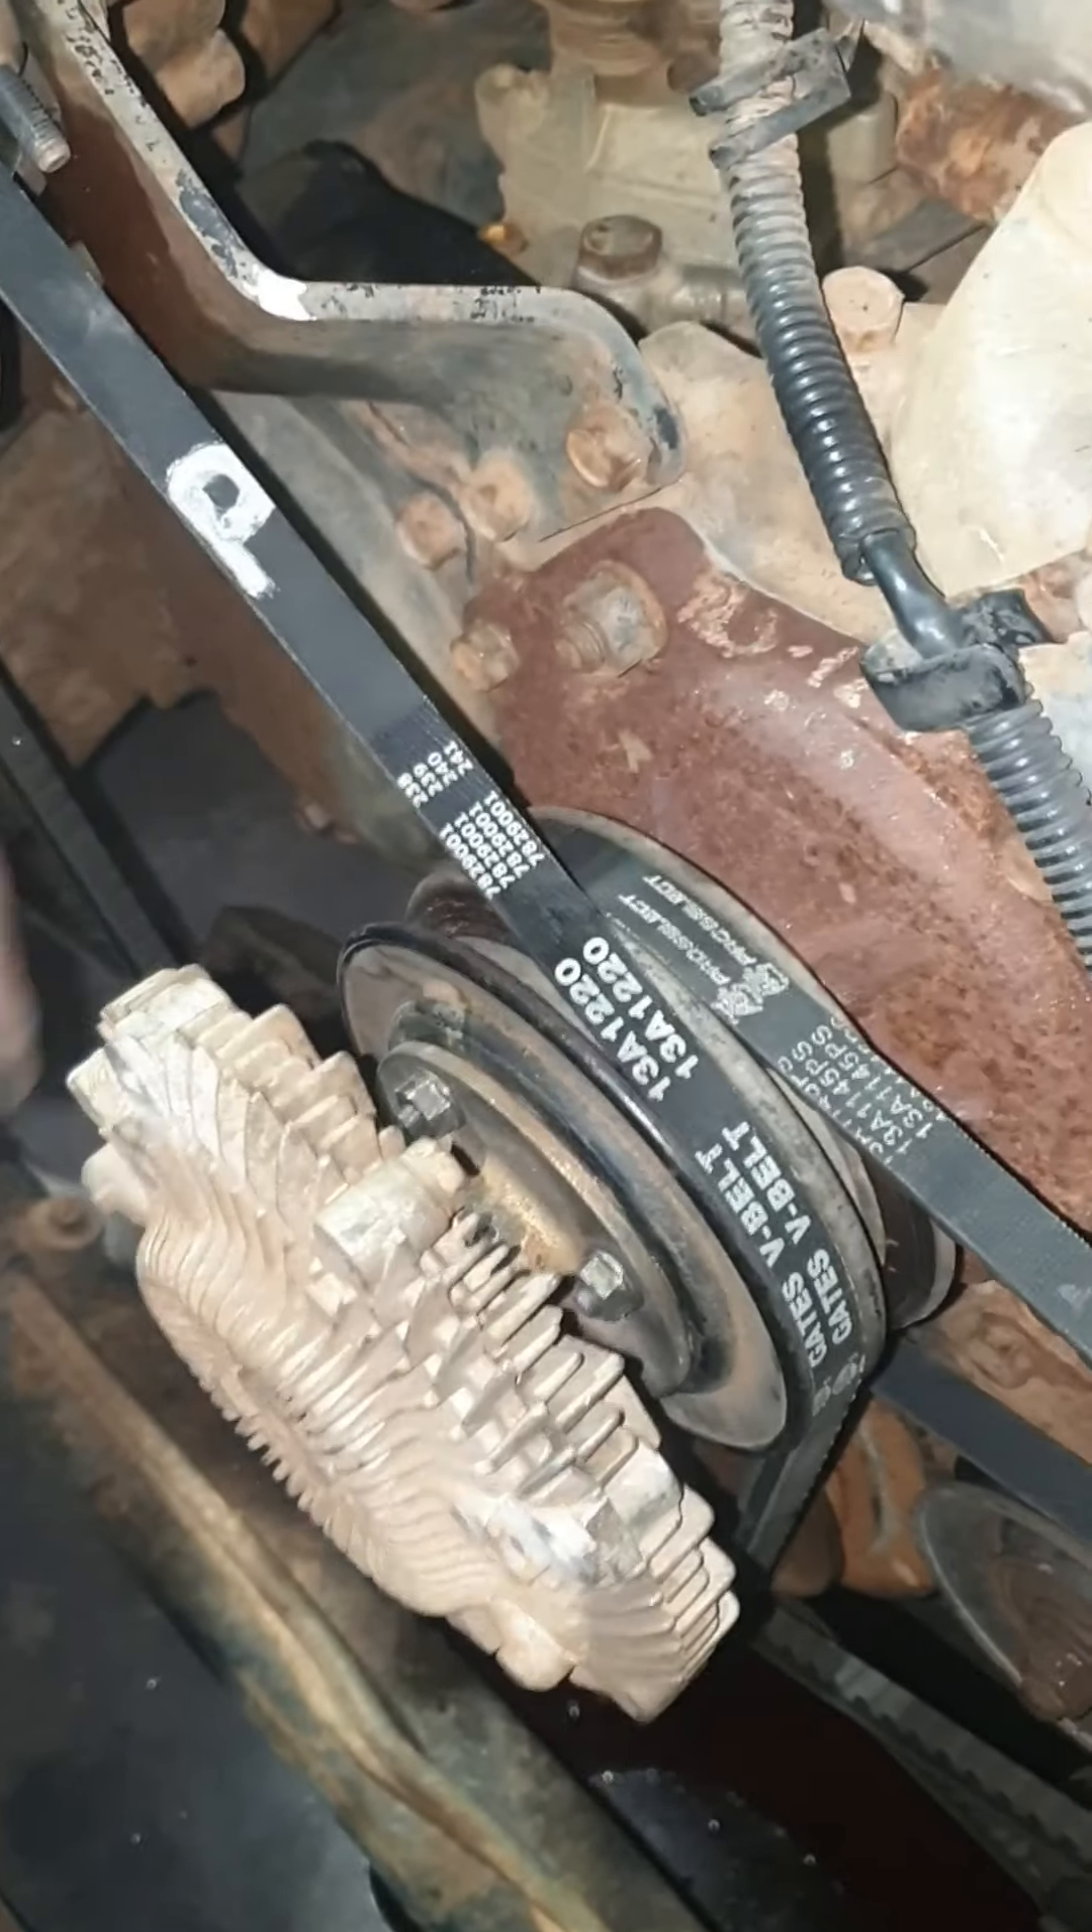So i've just put the fan hub back on.